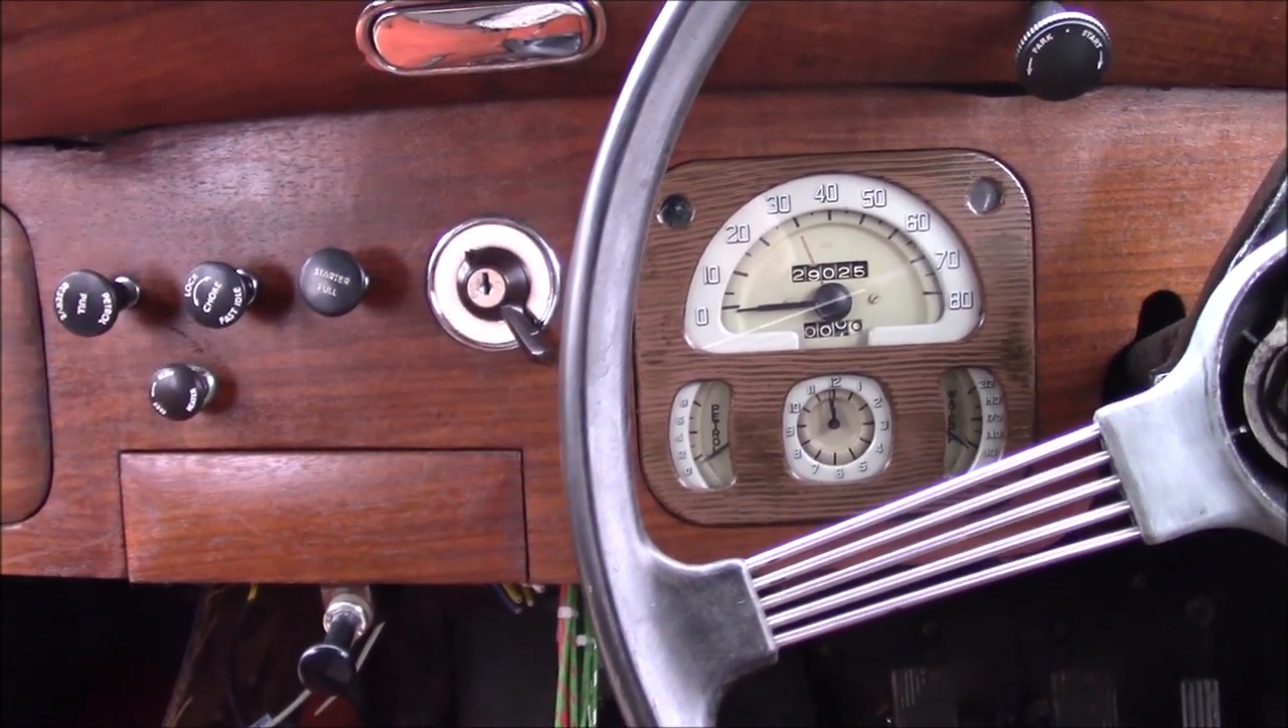I've got all the gauges back in now, which is fantastic.